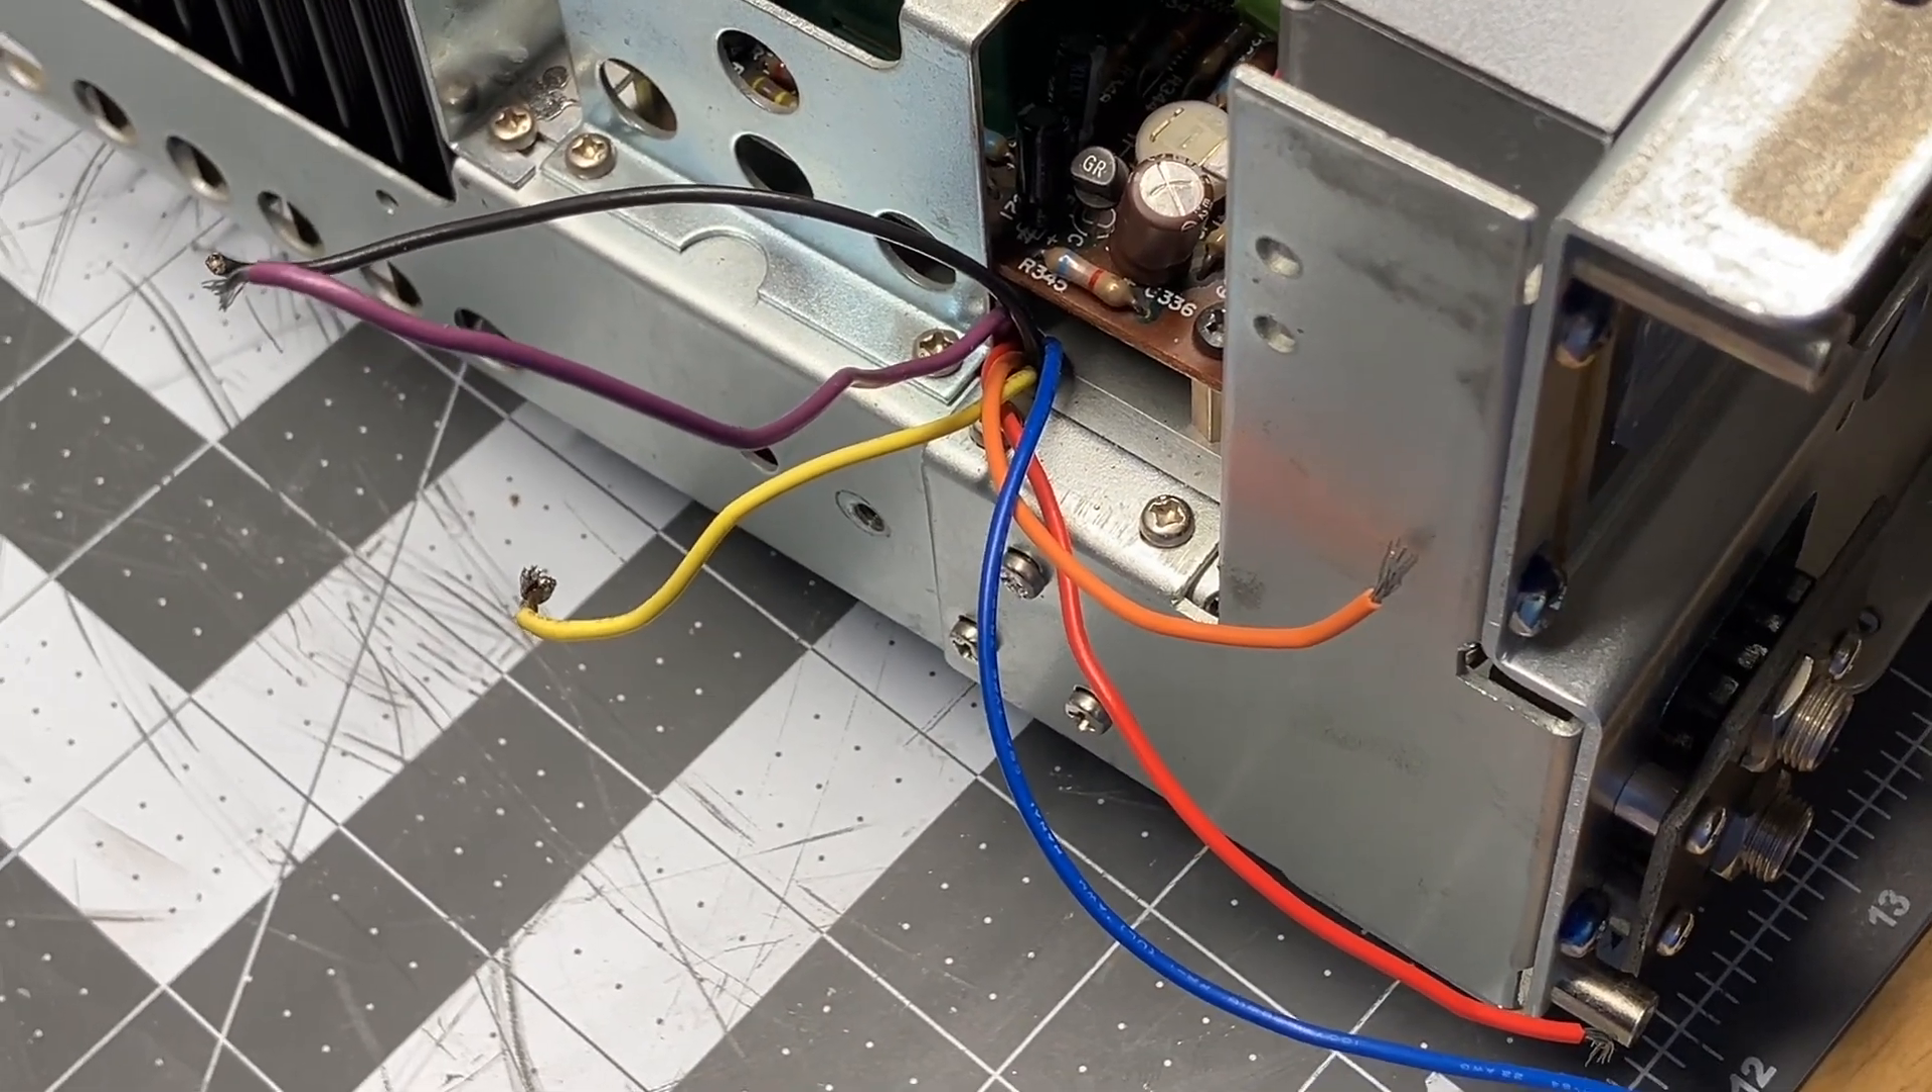Now you got to reattach this red wire, this black wire. There's a blue one right here and another black one laying around.